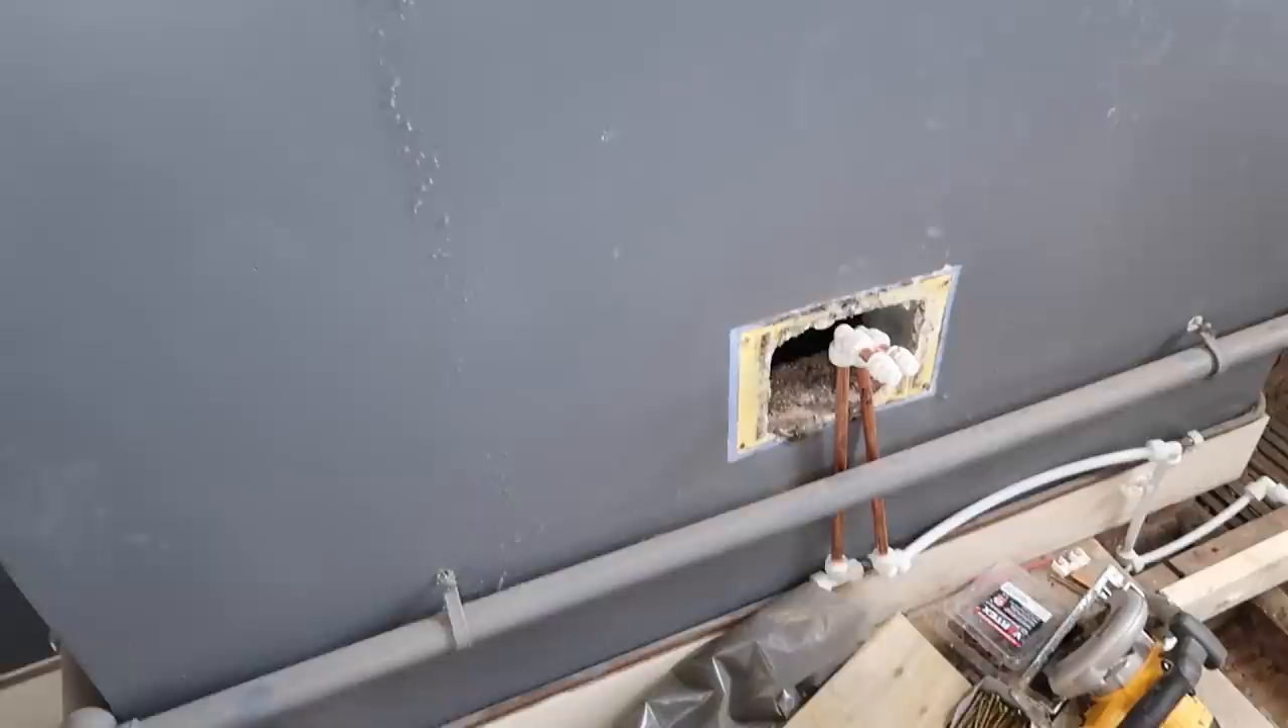Pipes are in here ready for the sink and we tested out the sink today and I'm really pleased with how it's looking.